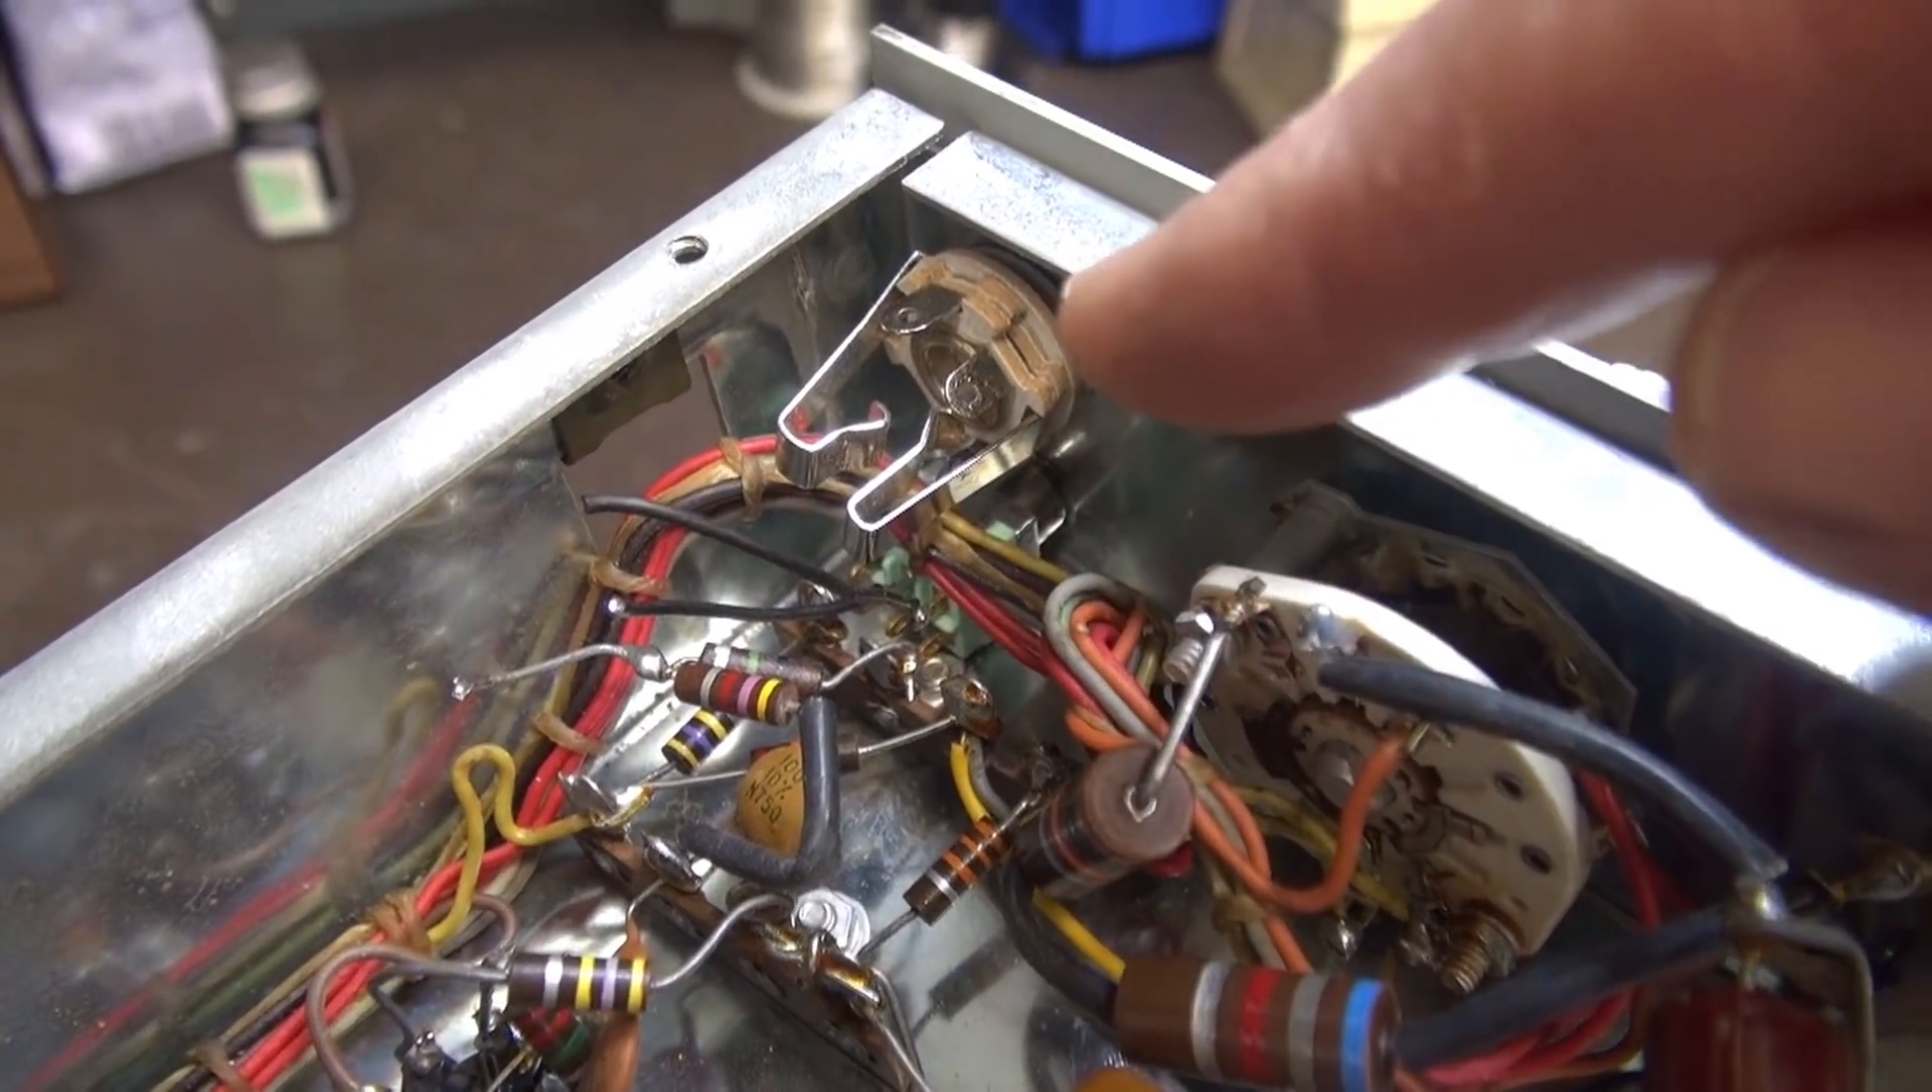Now there's the new mic jack installed I'm not going to wire these at this point.